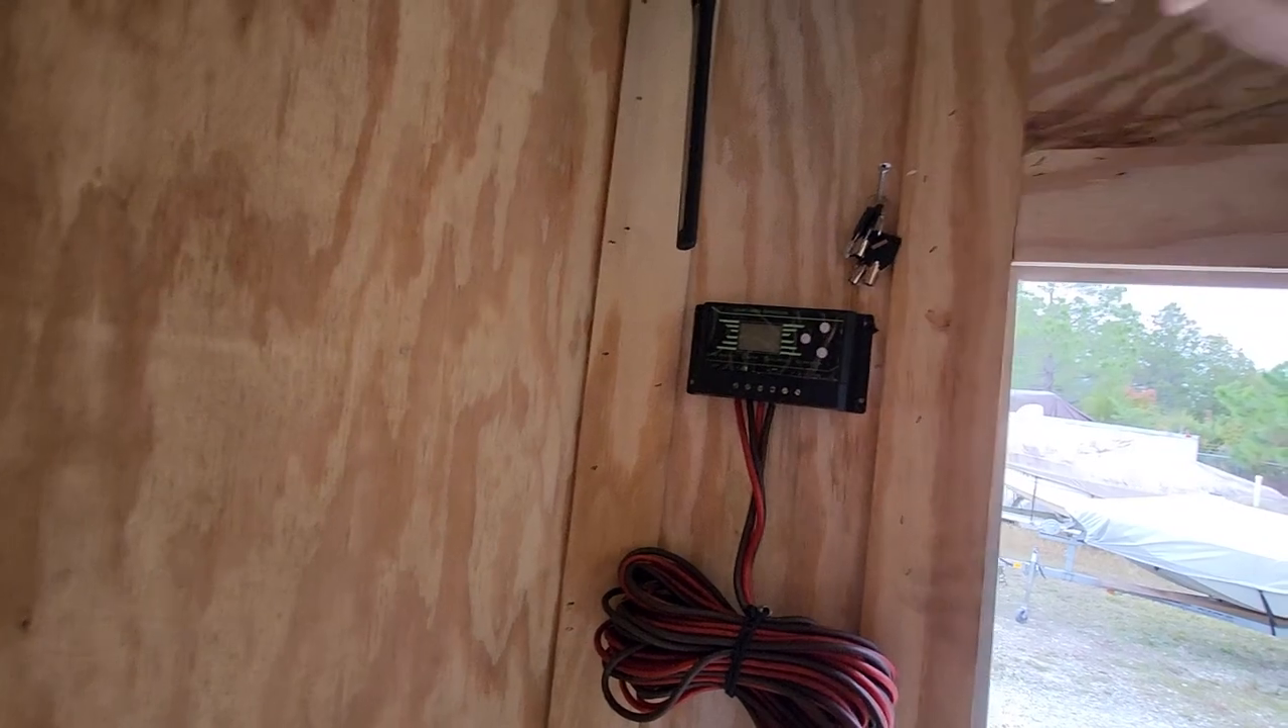And then you can see we already have our charge controller on the wall that we're going to use when we get the there's a flat solar panel we're putting on the roof.